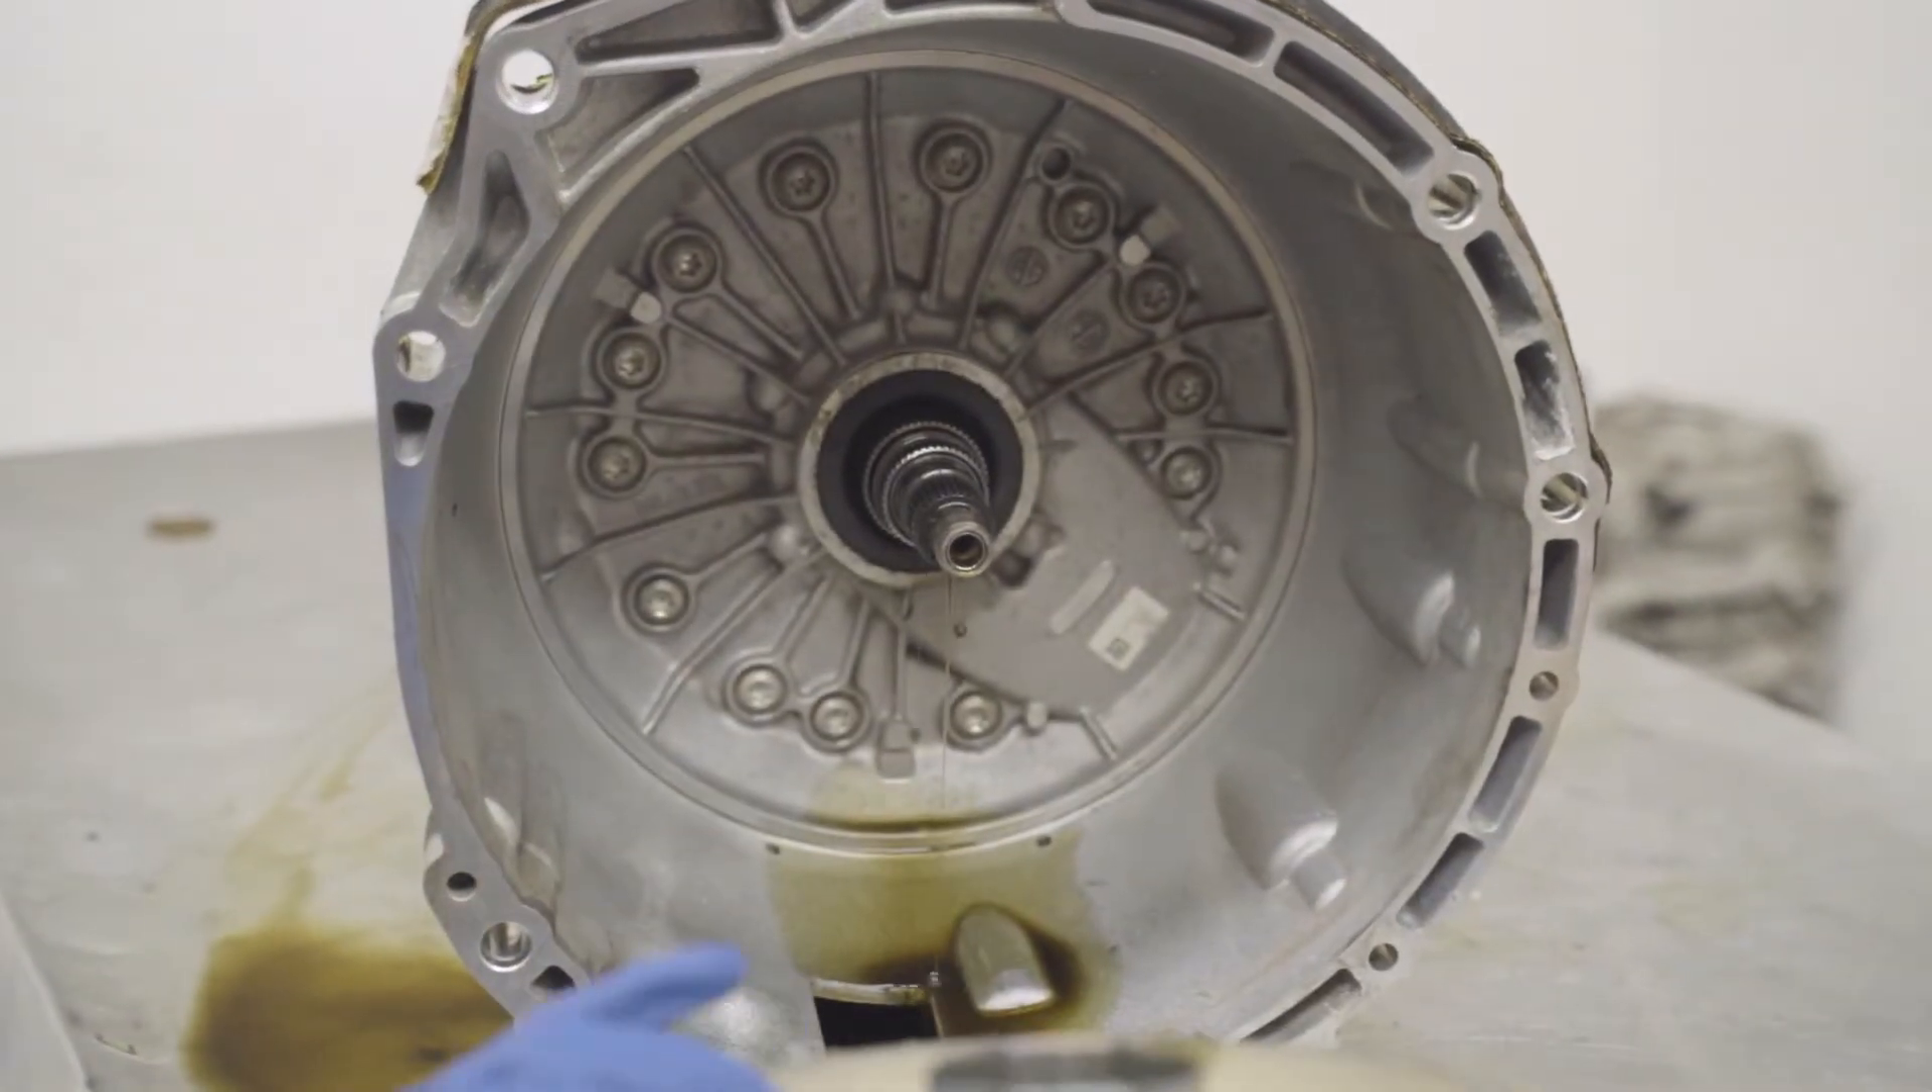First off, we're going to start with the transmission out of the car already of course.